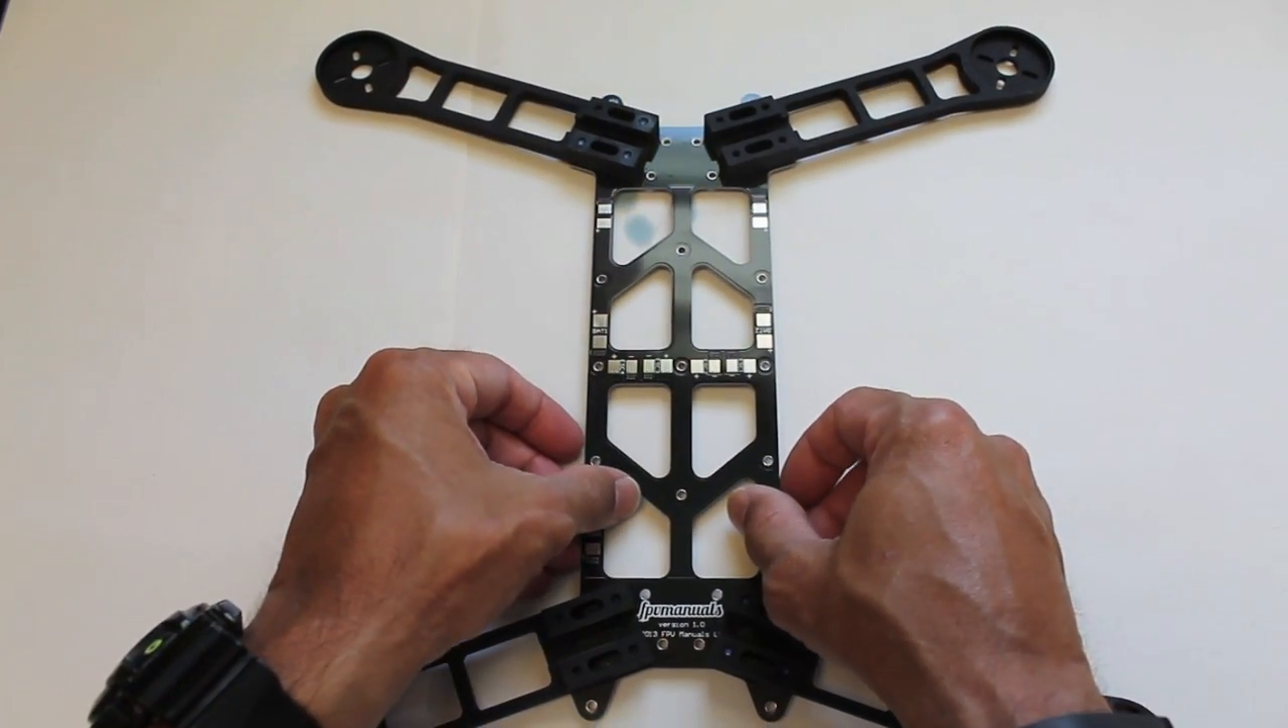So that's our PDB plate with the arms attached.